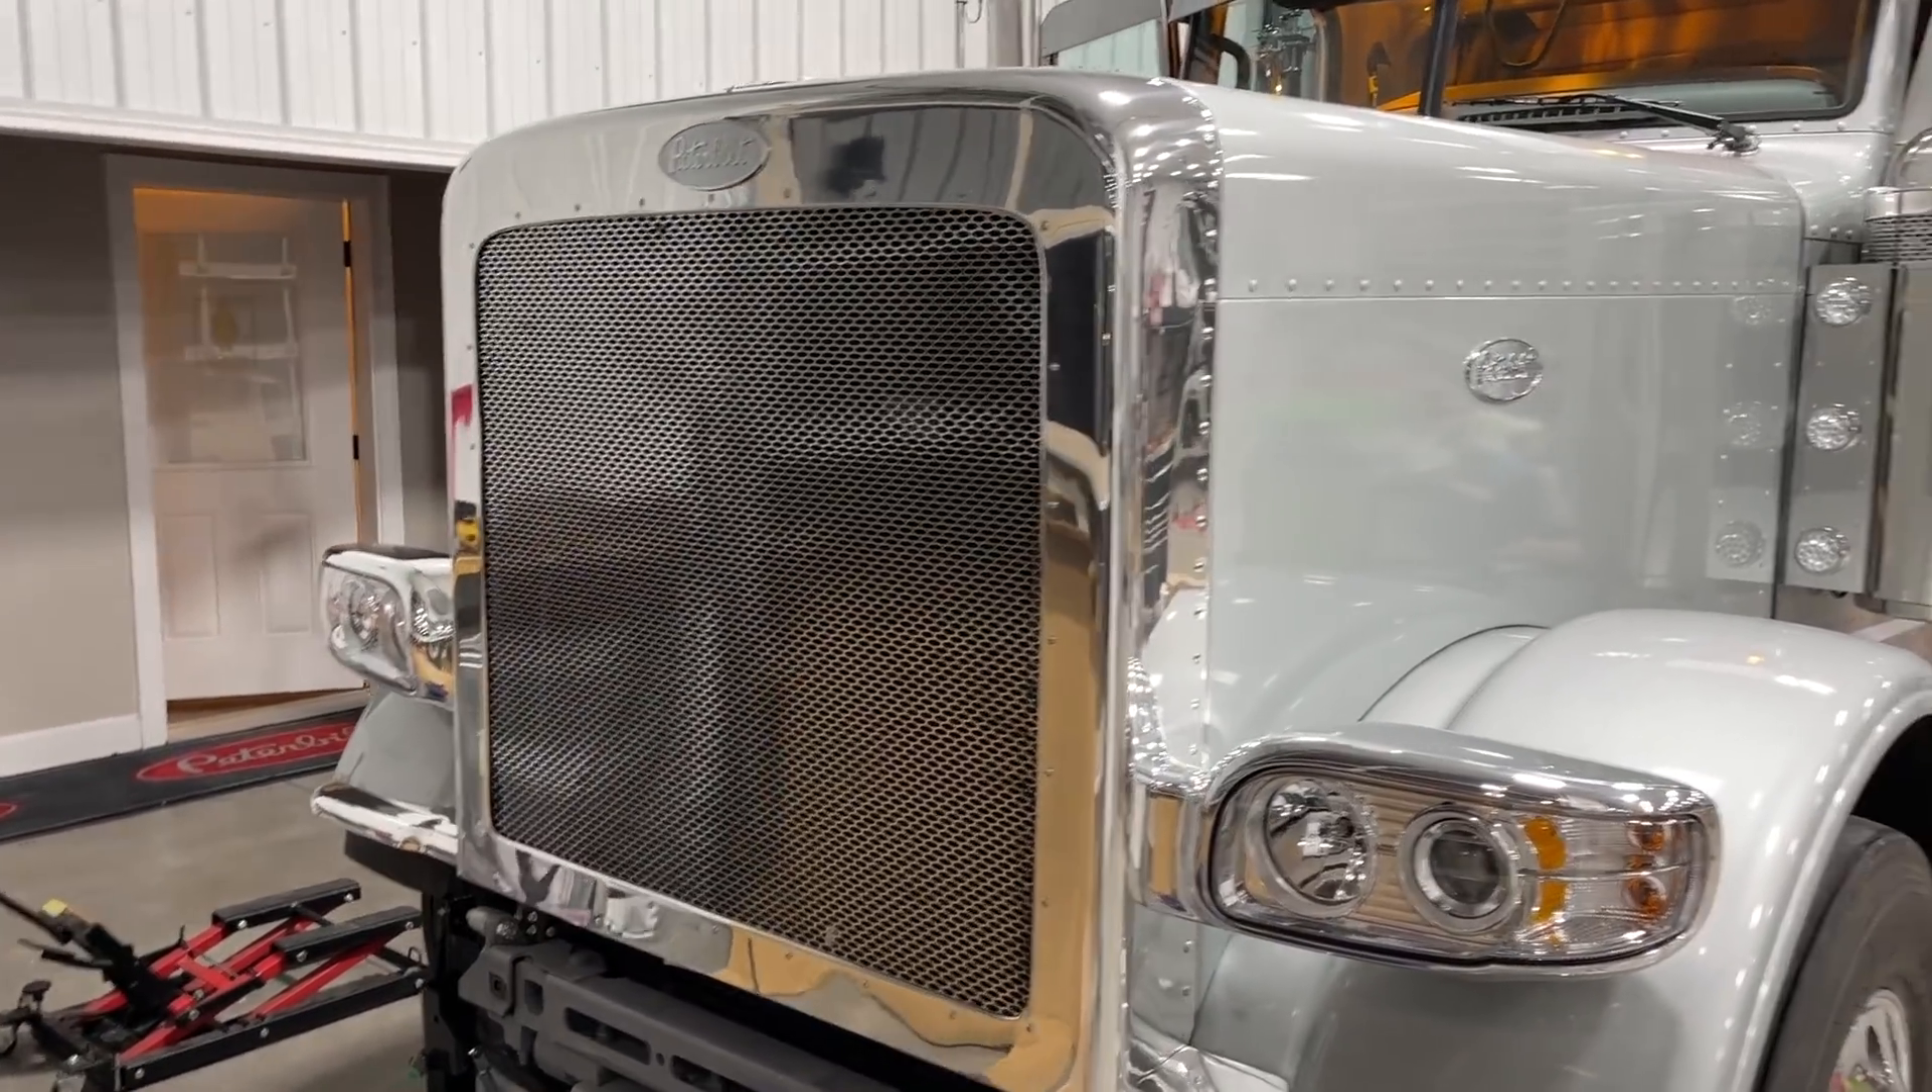So we've got the roadworks grill in there already.